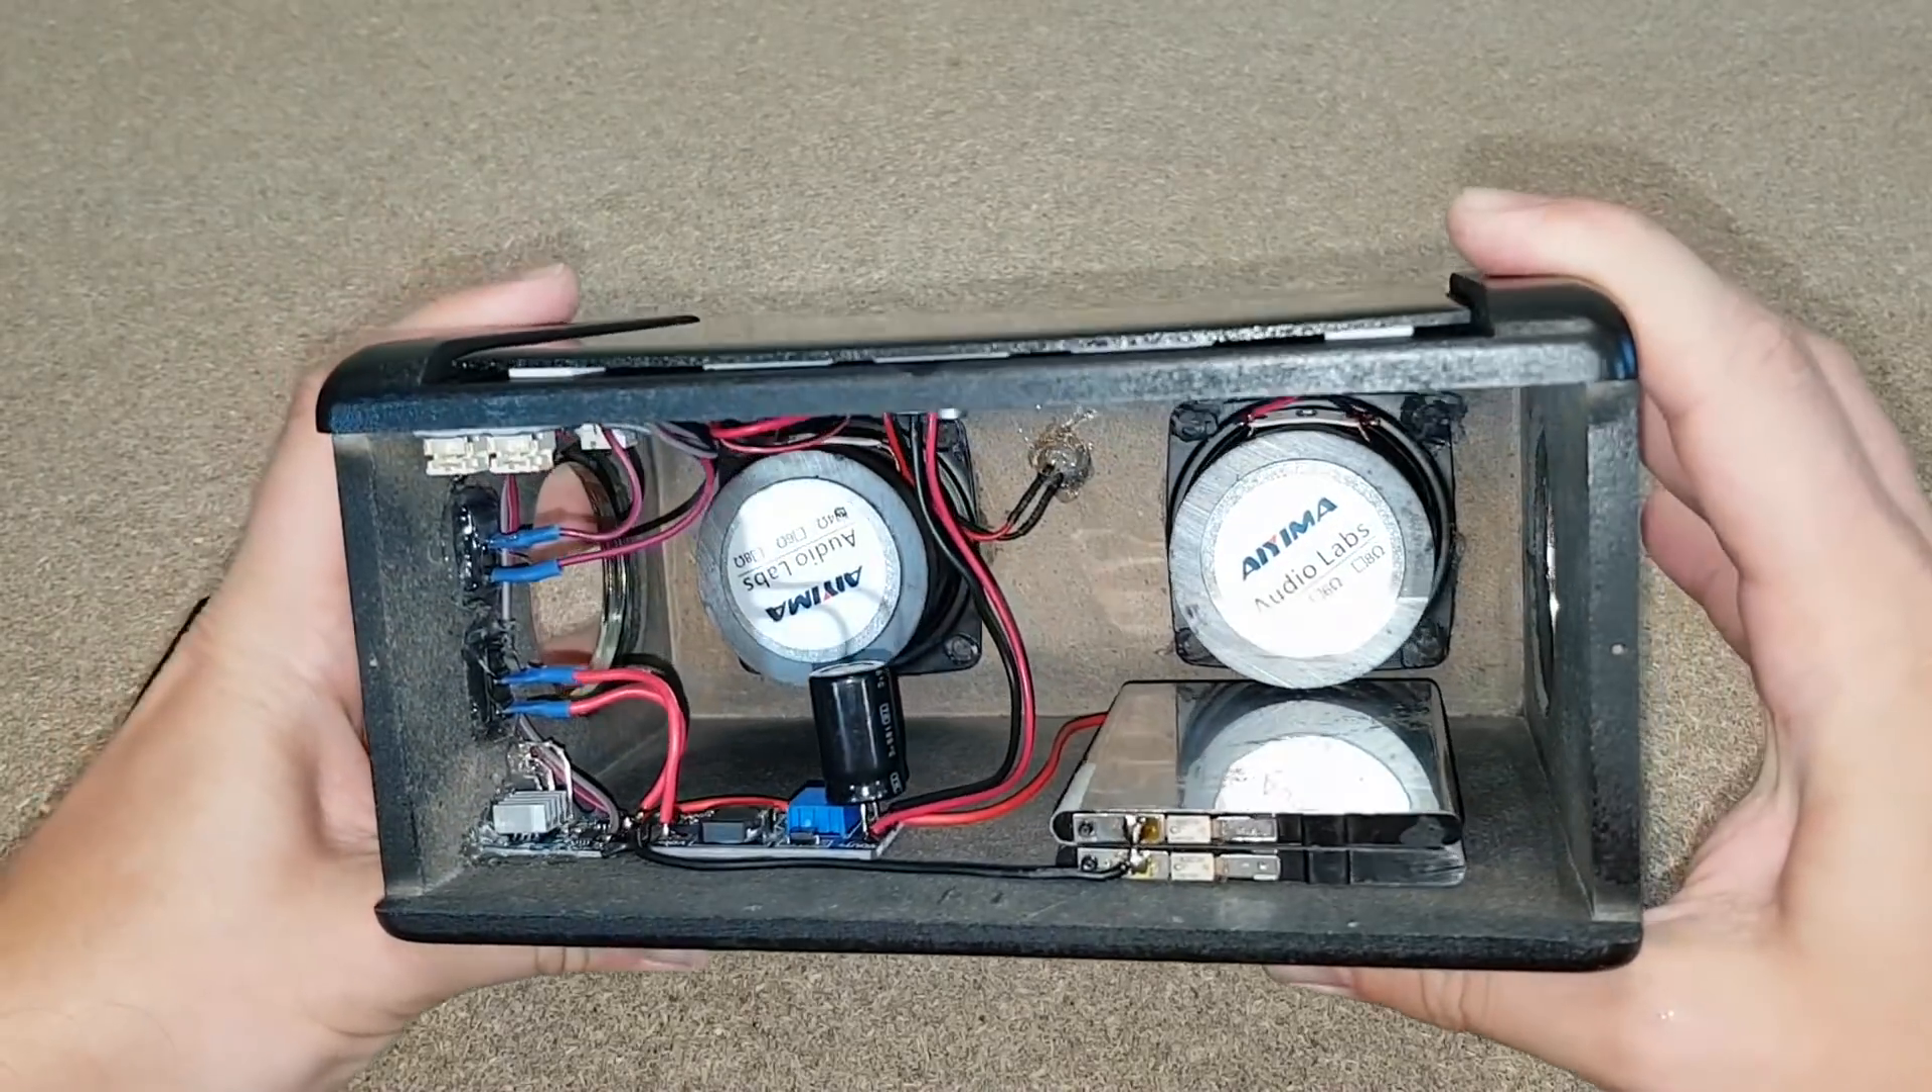The wiring is finished. This is how it looks so far.